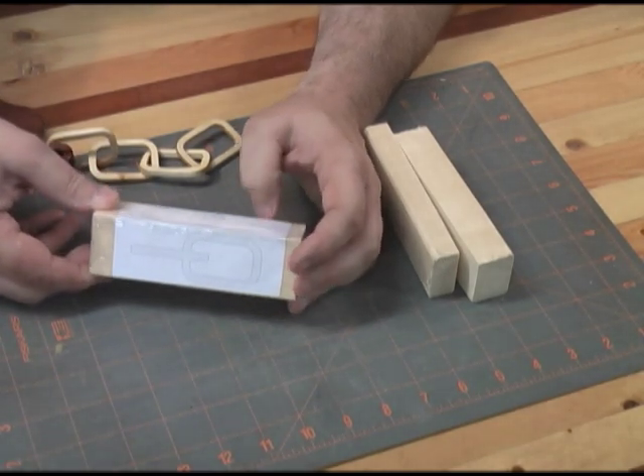Now what I've done so far is I've cut out the pattern and I've applied it to our one and a half inch by one and a half inch square blank.